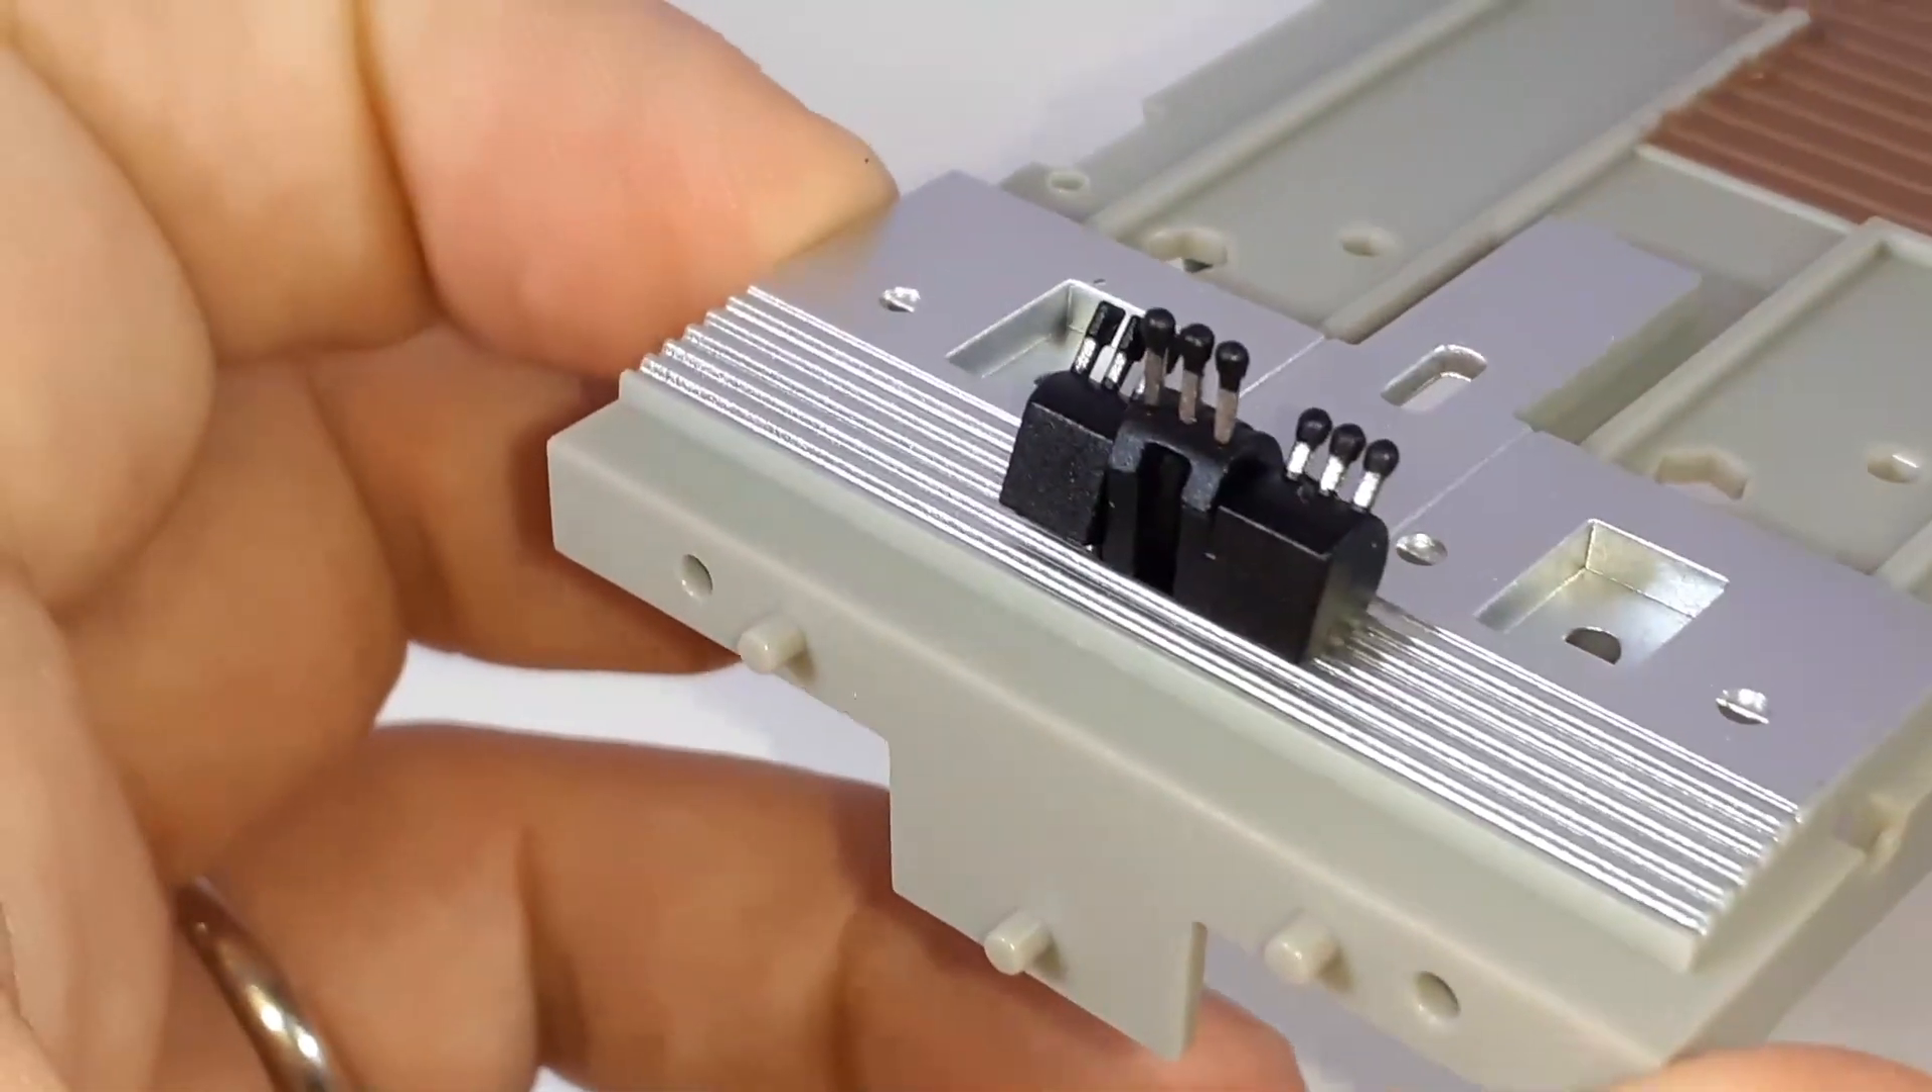Ed ecco come si presenta il sistema delle manette assemblate sulla pavimentazione della cabina di pilotaggio.